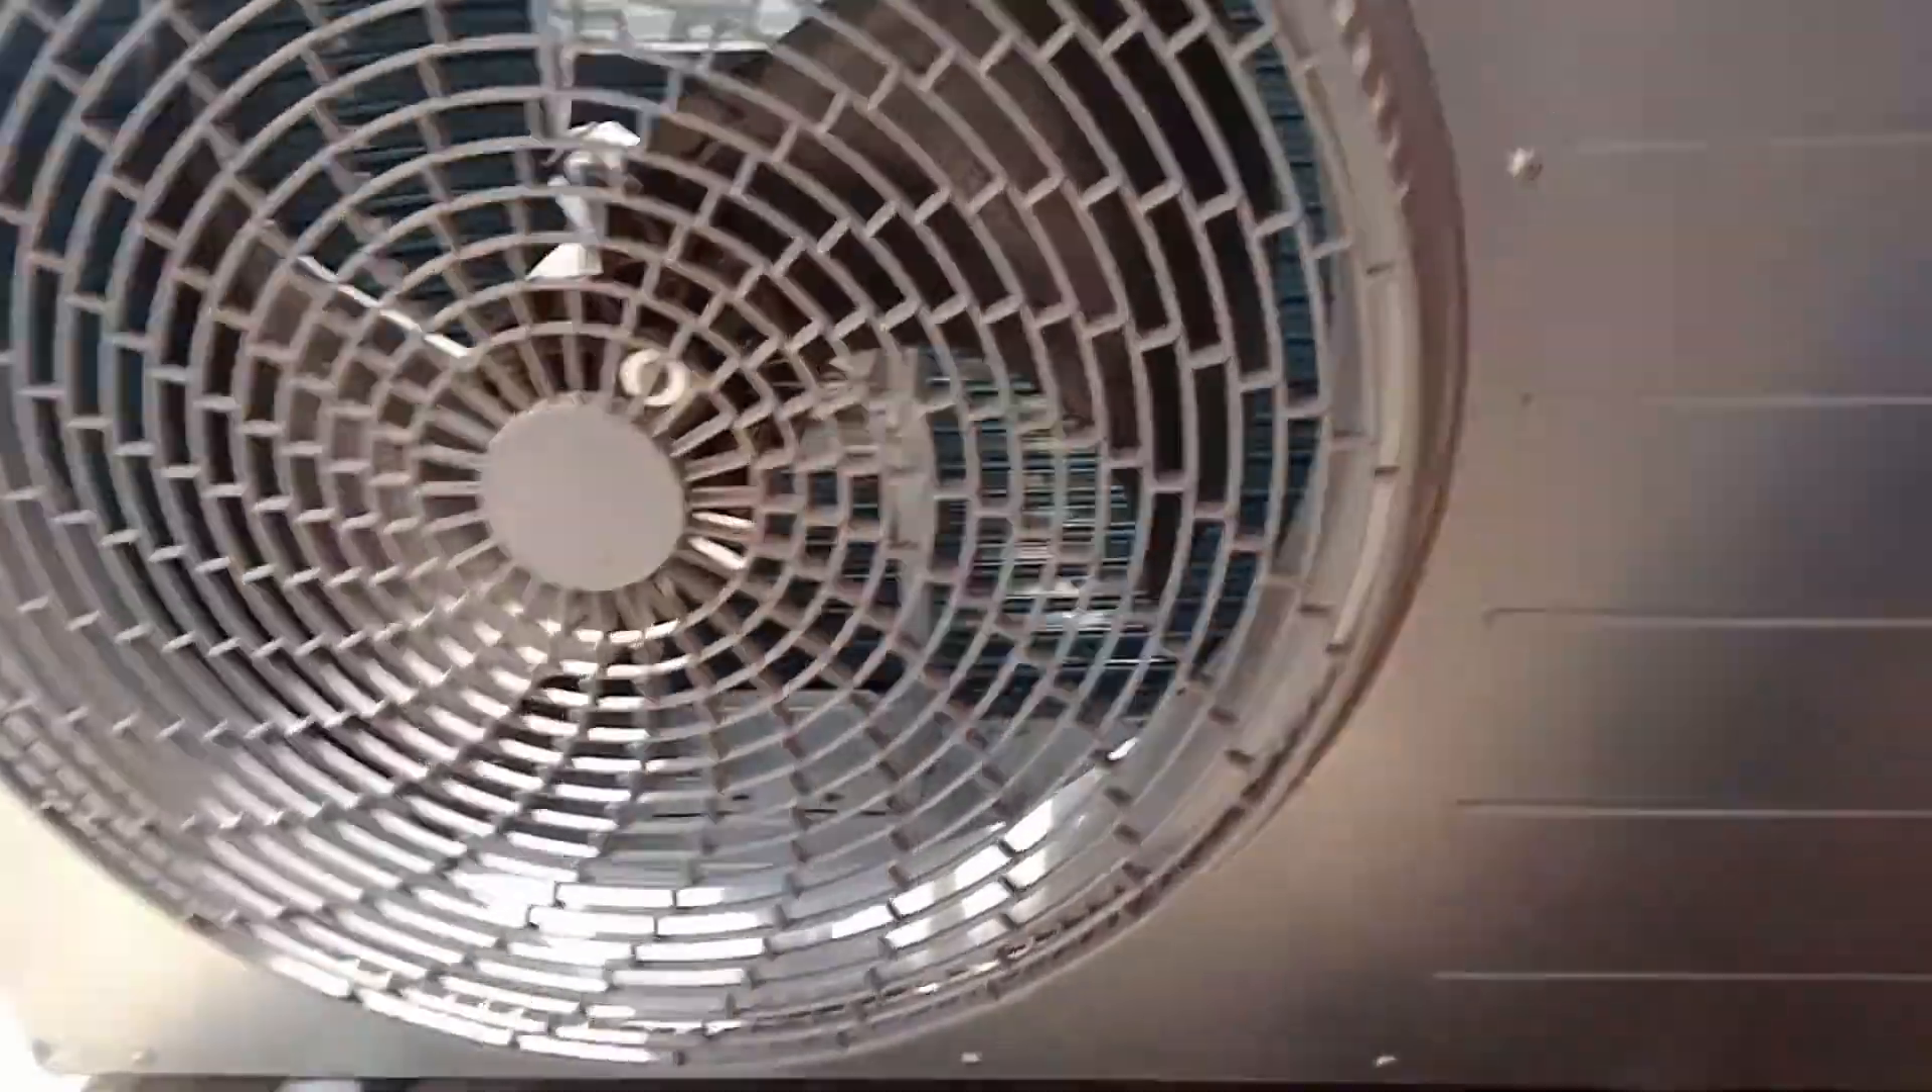आउट्डोर का हम फ्रंट वाला कैबिनेट लगा दिया है।